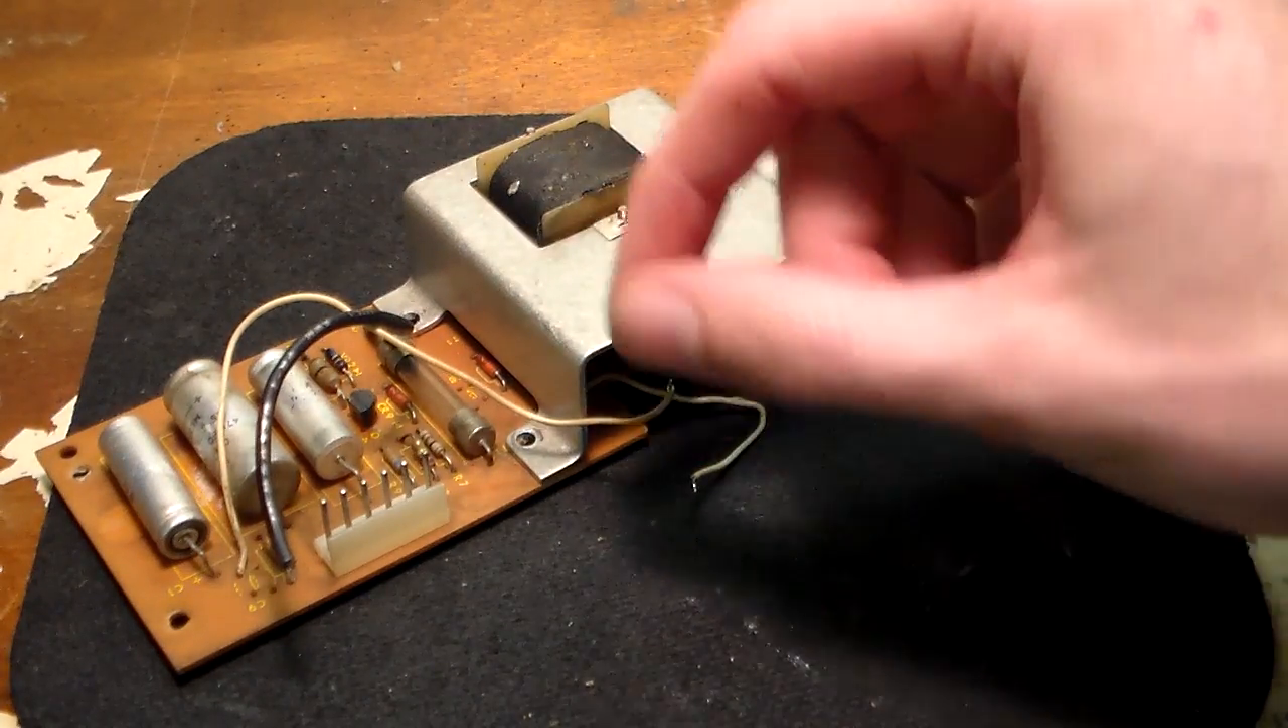All right, I got the board out.